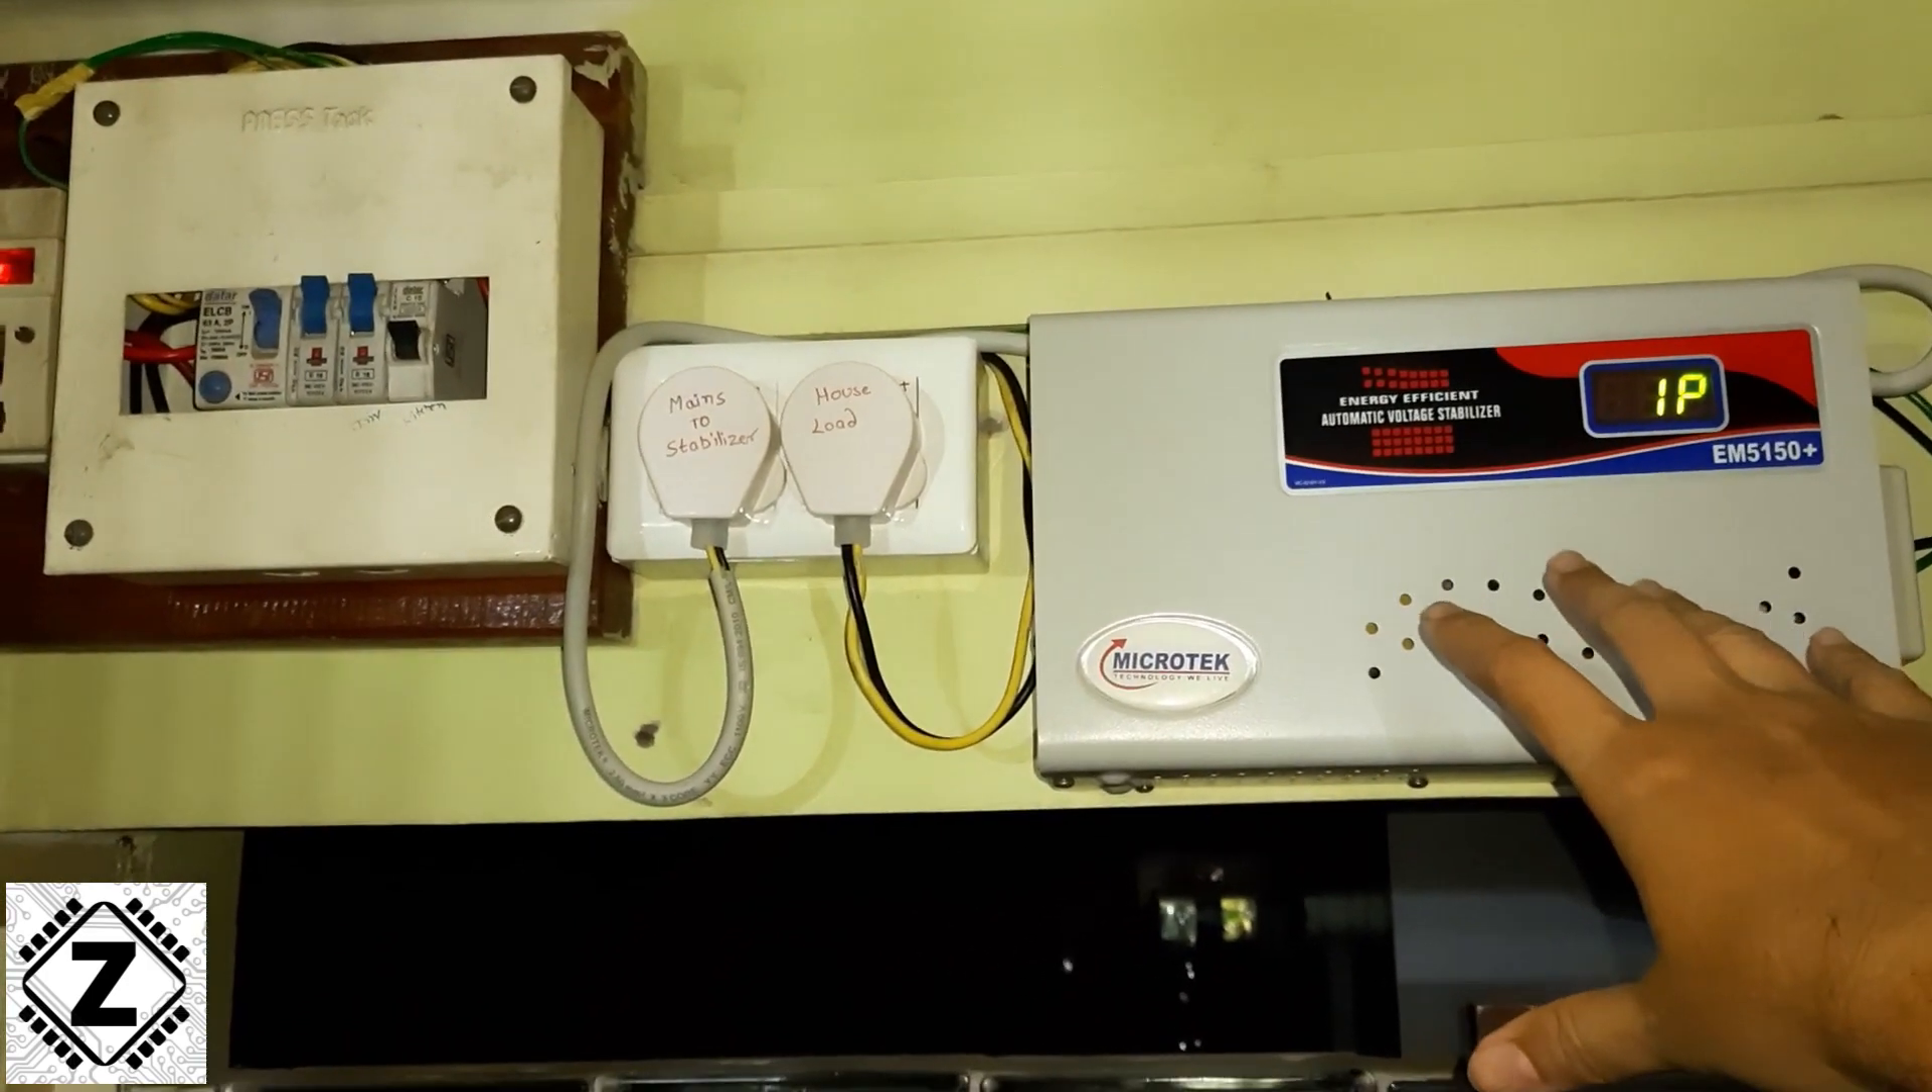जो stabilizer हमारा वो लग चुका है।